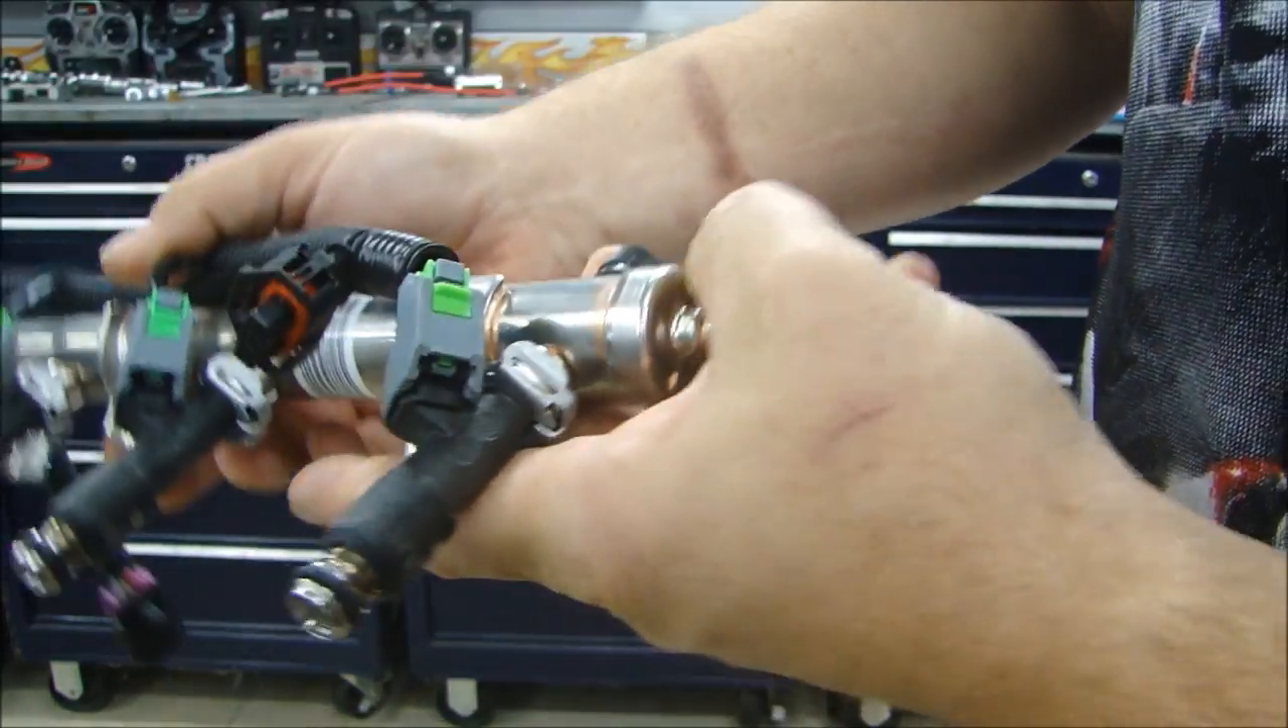And each injector has the wiring harness on it.